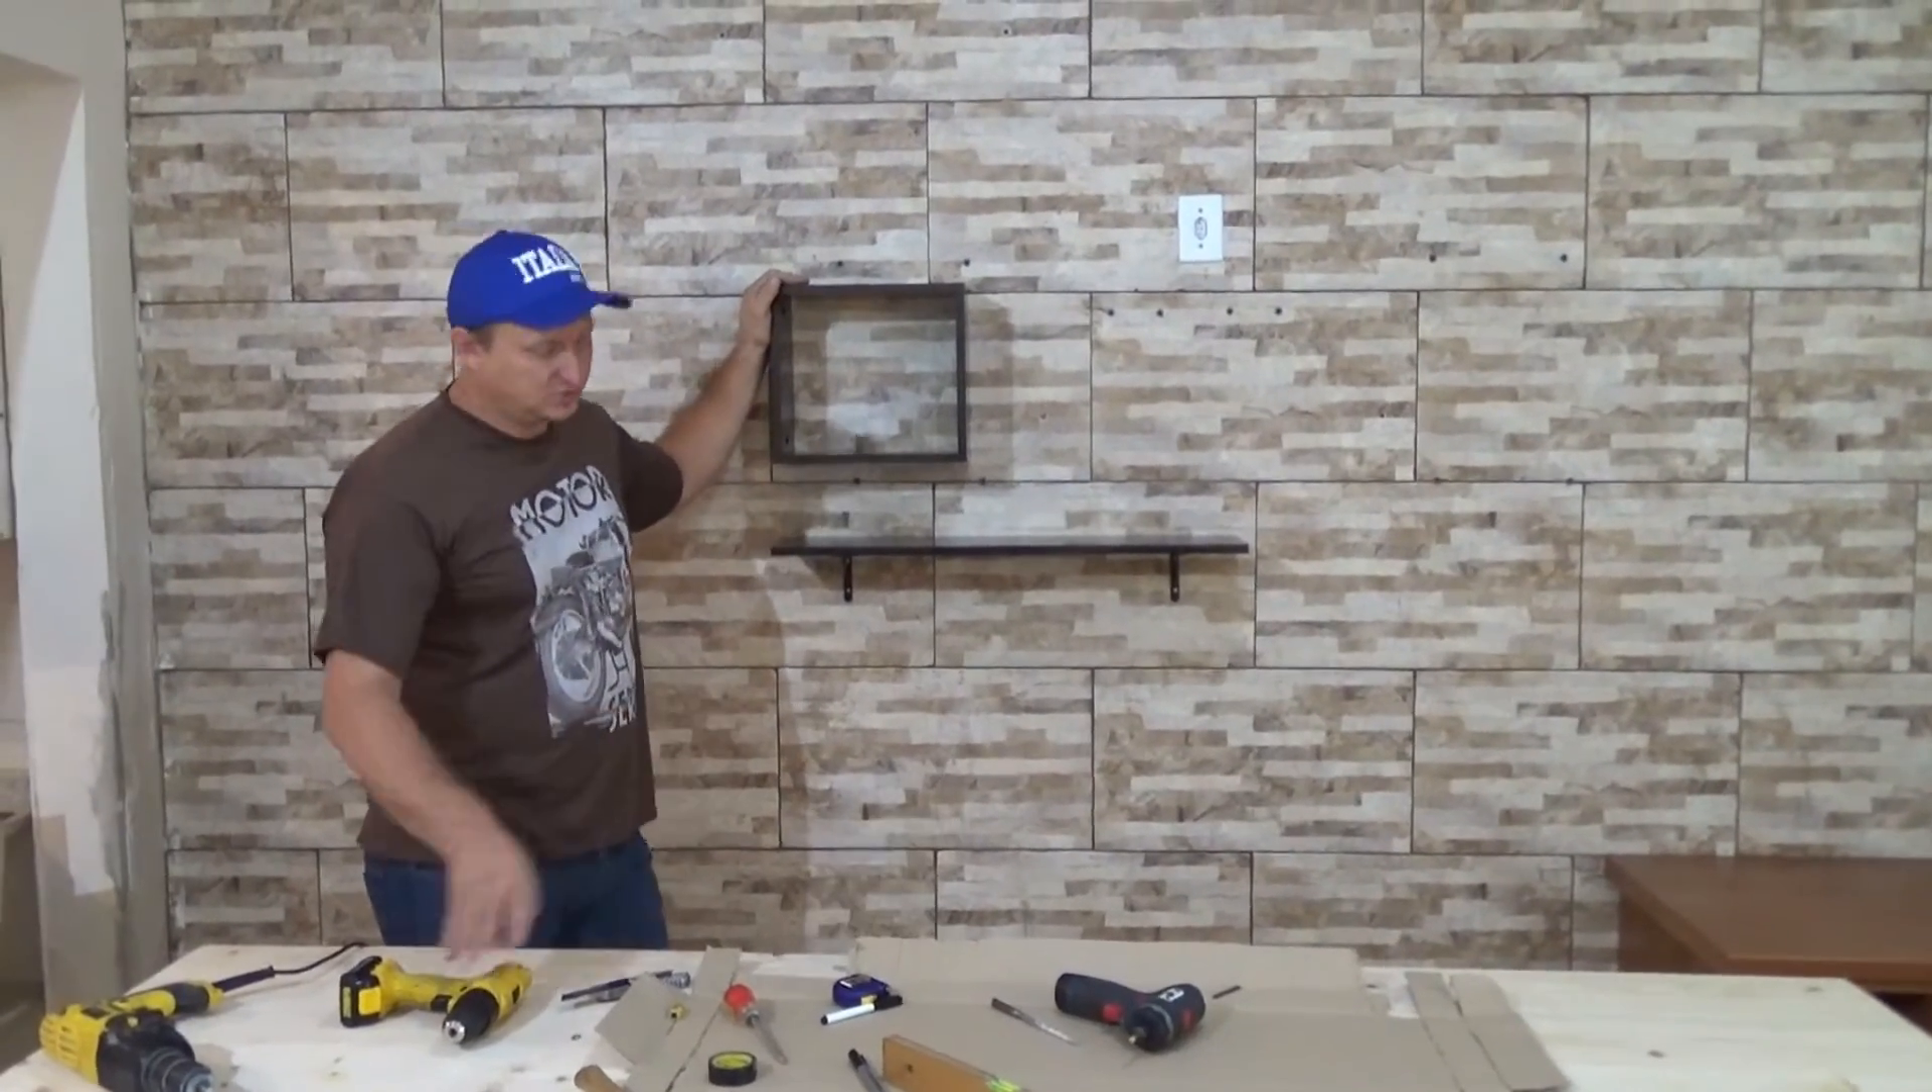Tá montado aqui Nosso nicho Com prateleira.